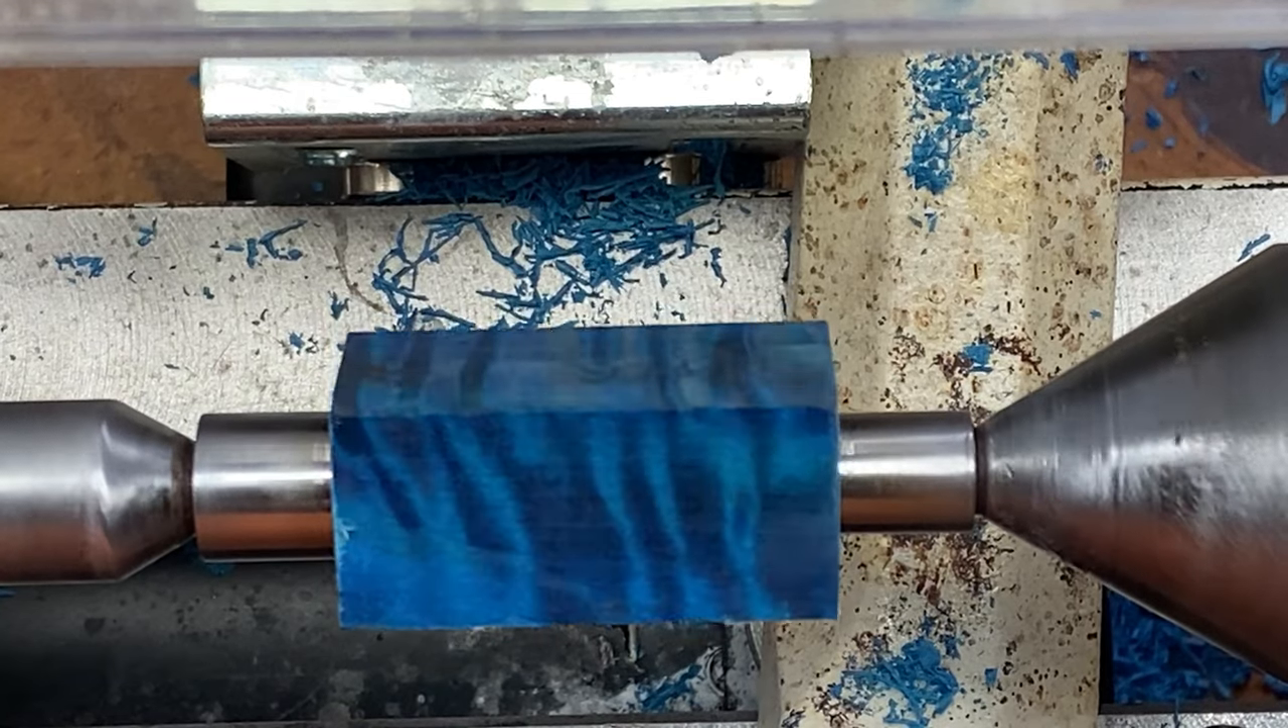I've got the cap blank chucked up.